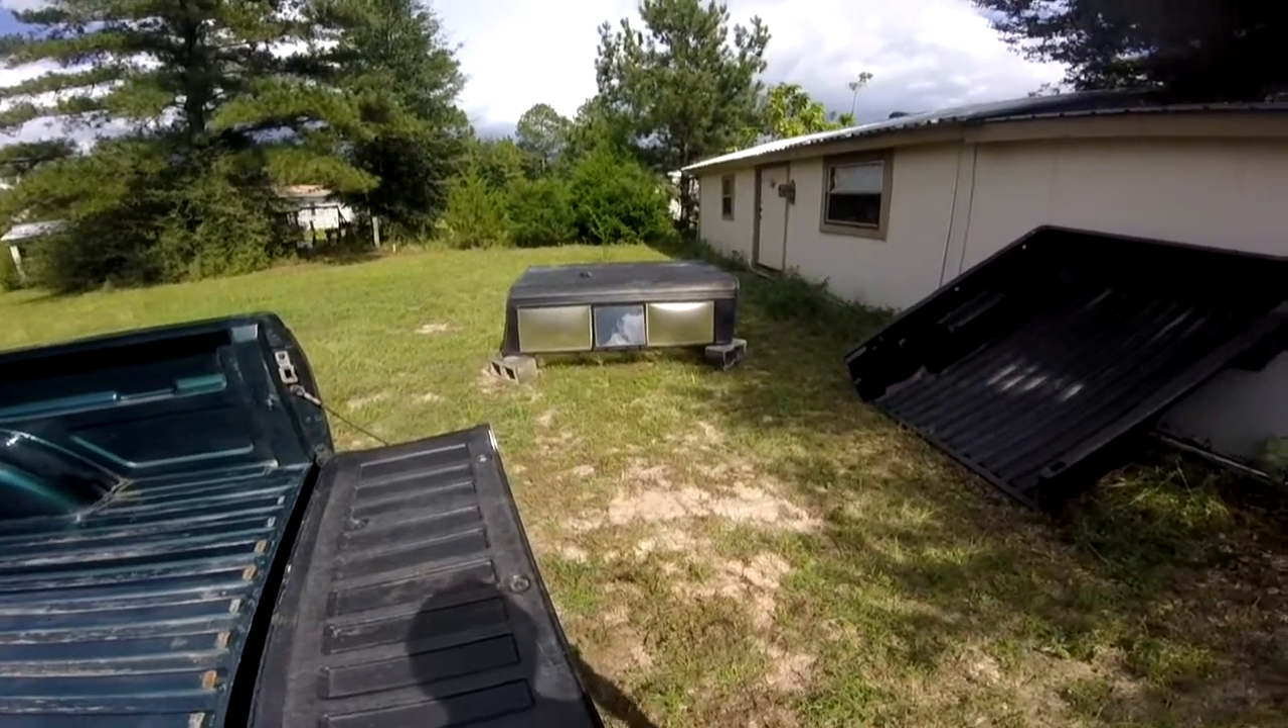I'm not going to put the shell back on right now because I really want a different shell than that.